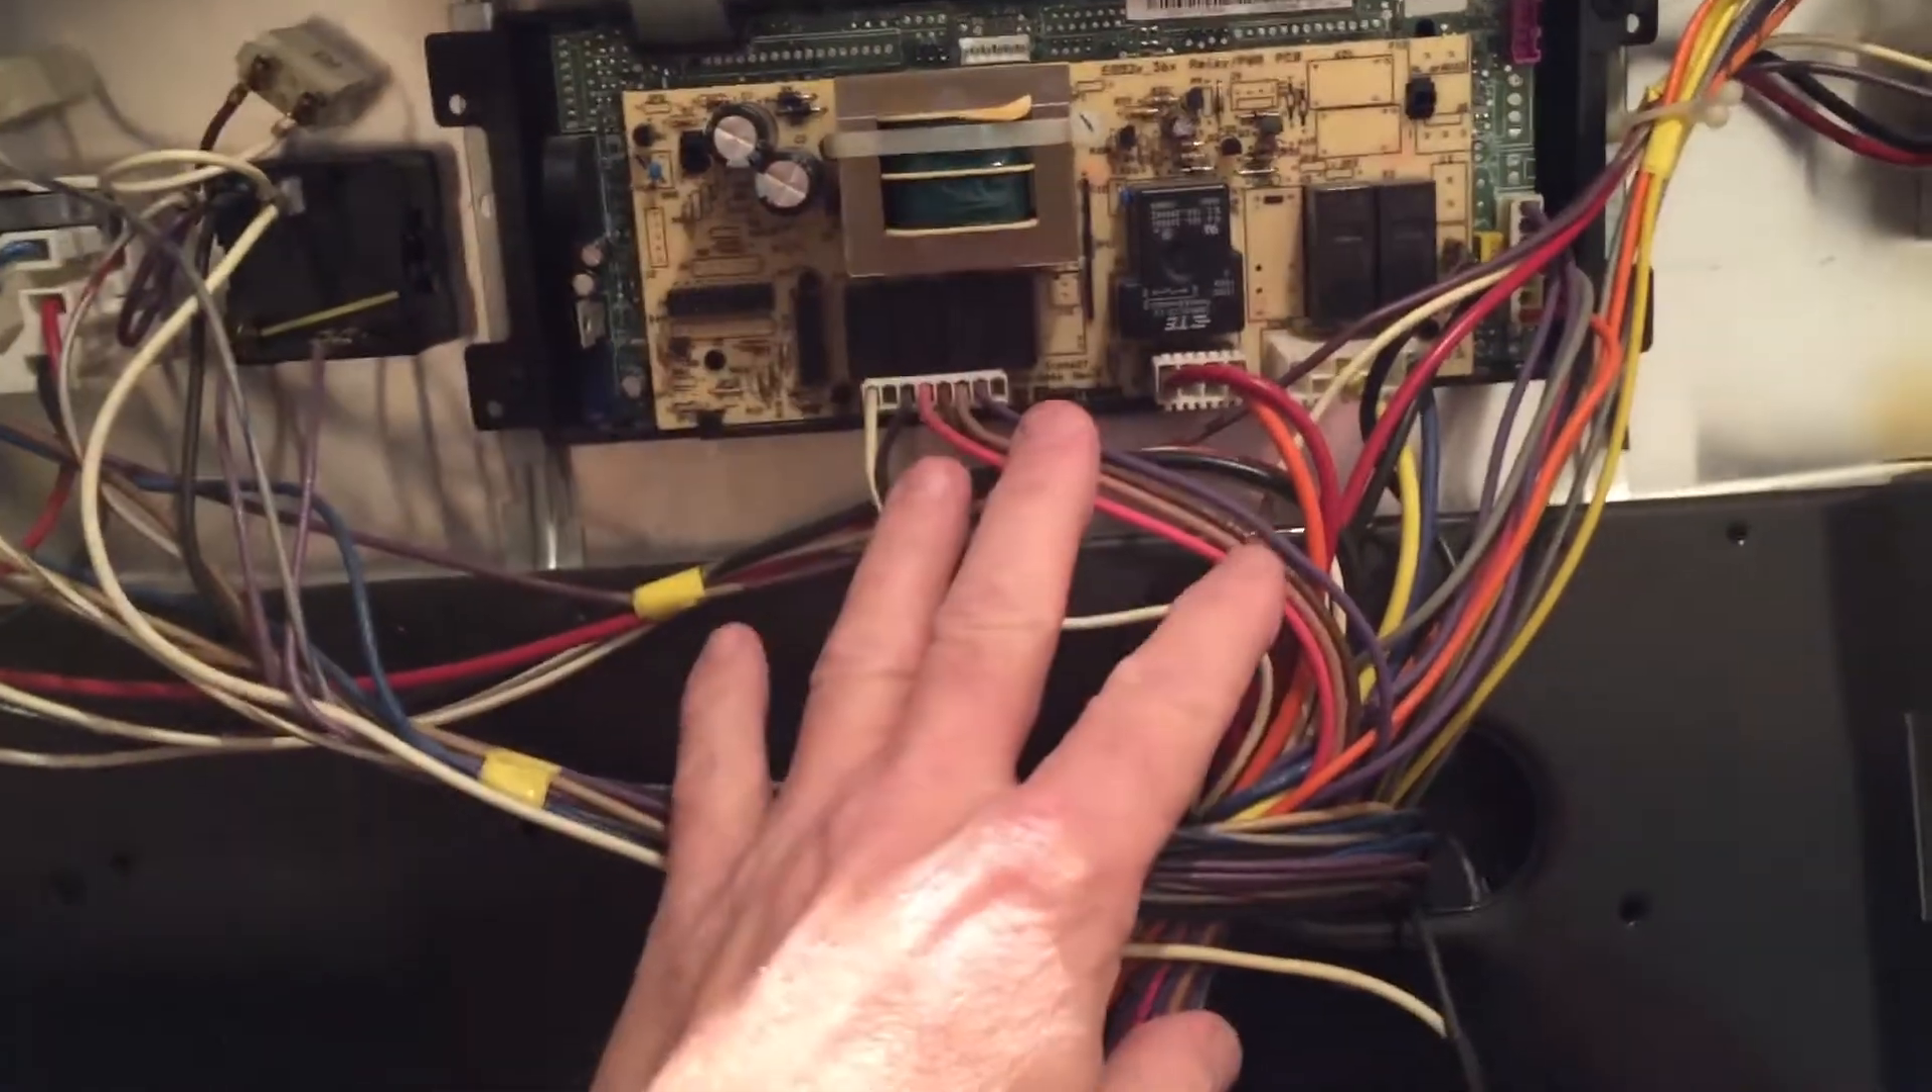Okay so we have the back of the stove off now.